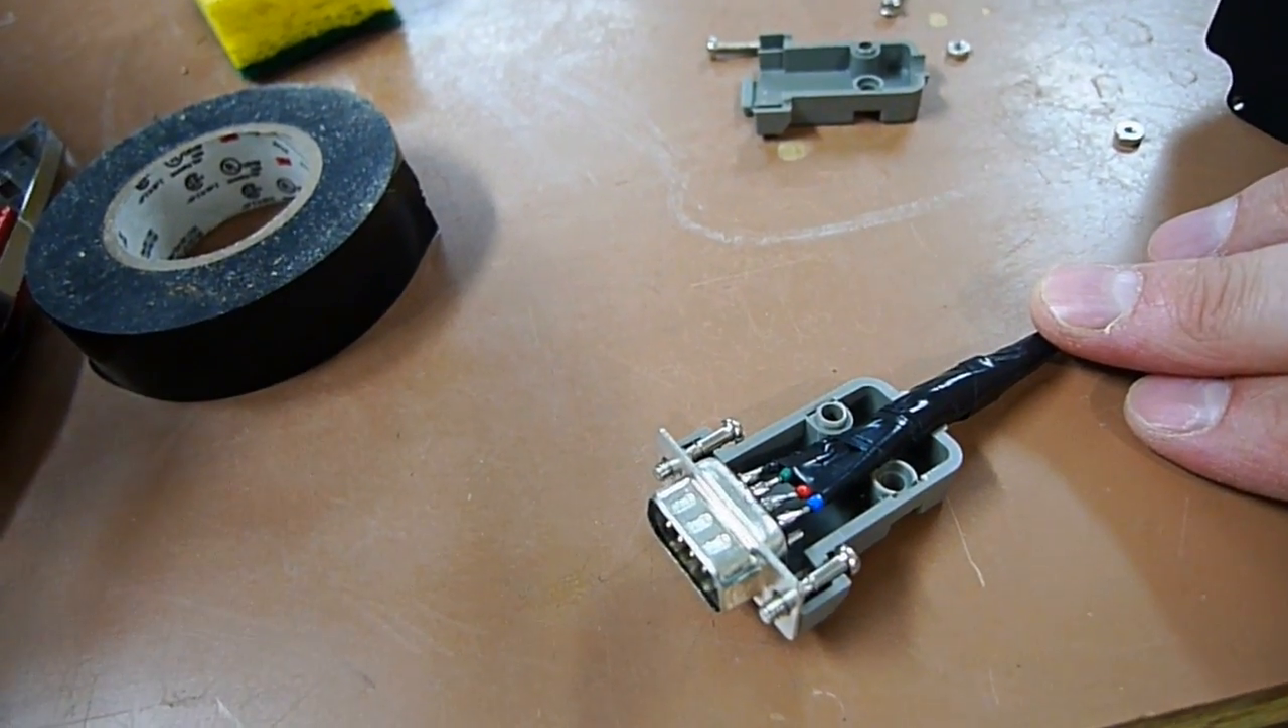This is what it all looks like before the harness goes together.